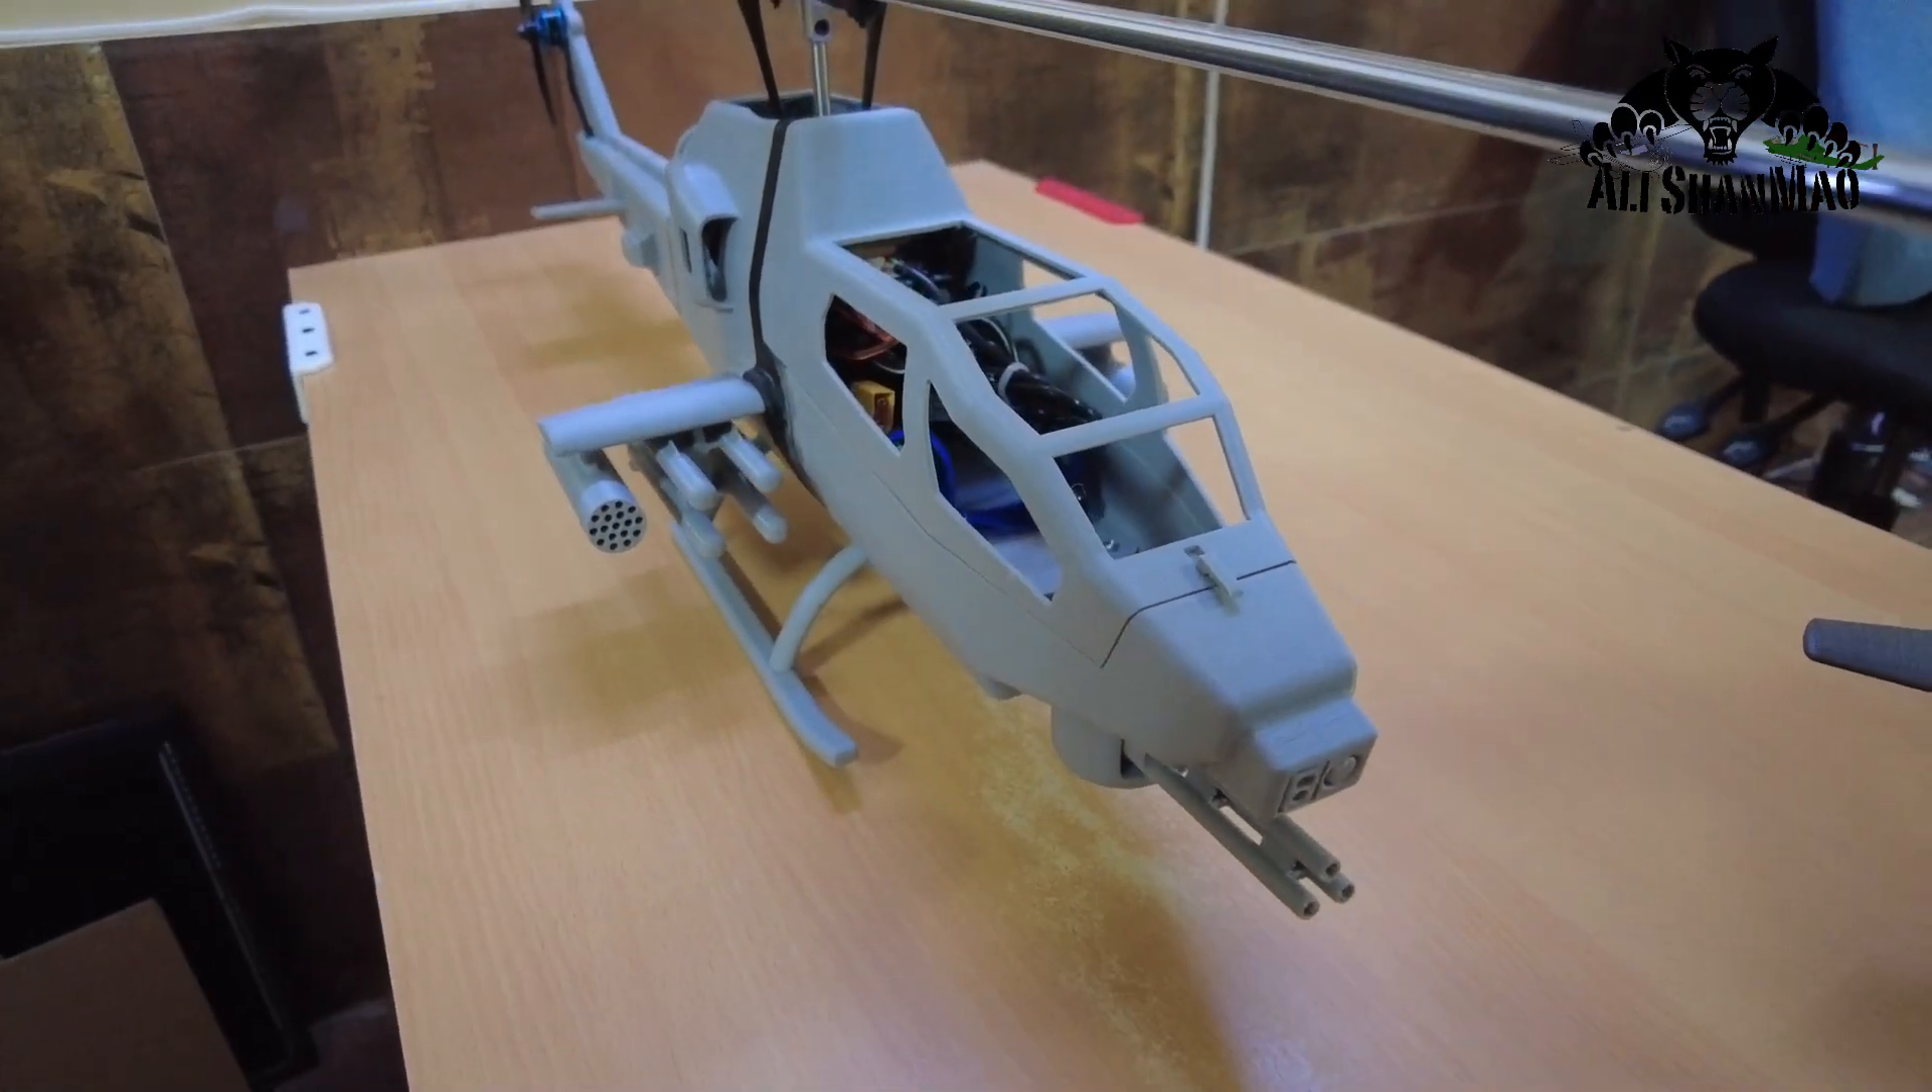So skids are added, weapons are added, everything is mashallah nice and good.